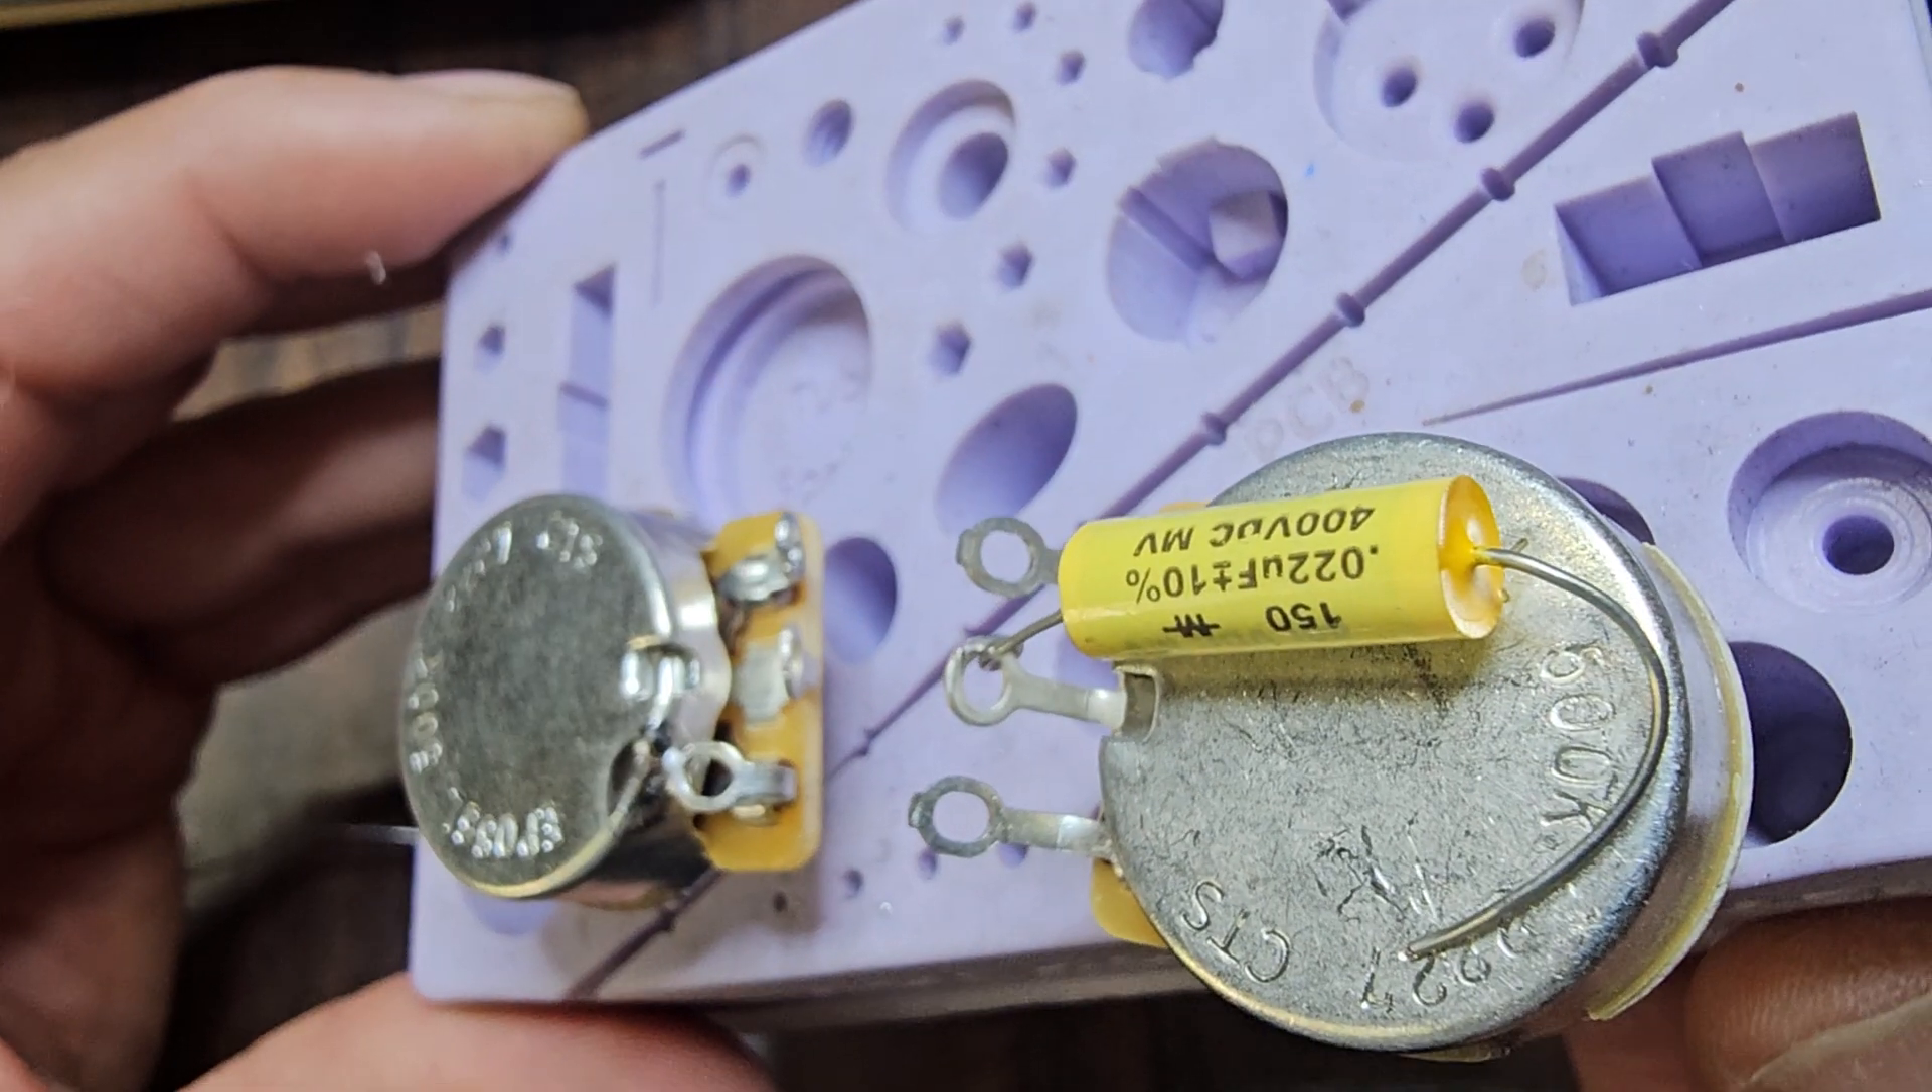So as you can see here I already tied the wire the lead coming off of the capacitor to the eyelet right there that's gonna help out.